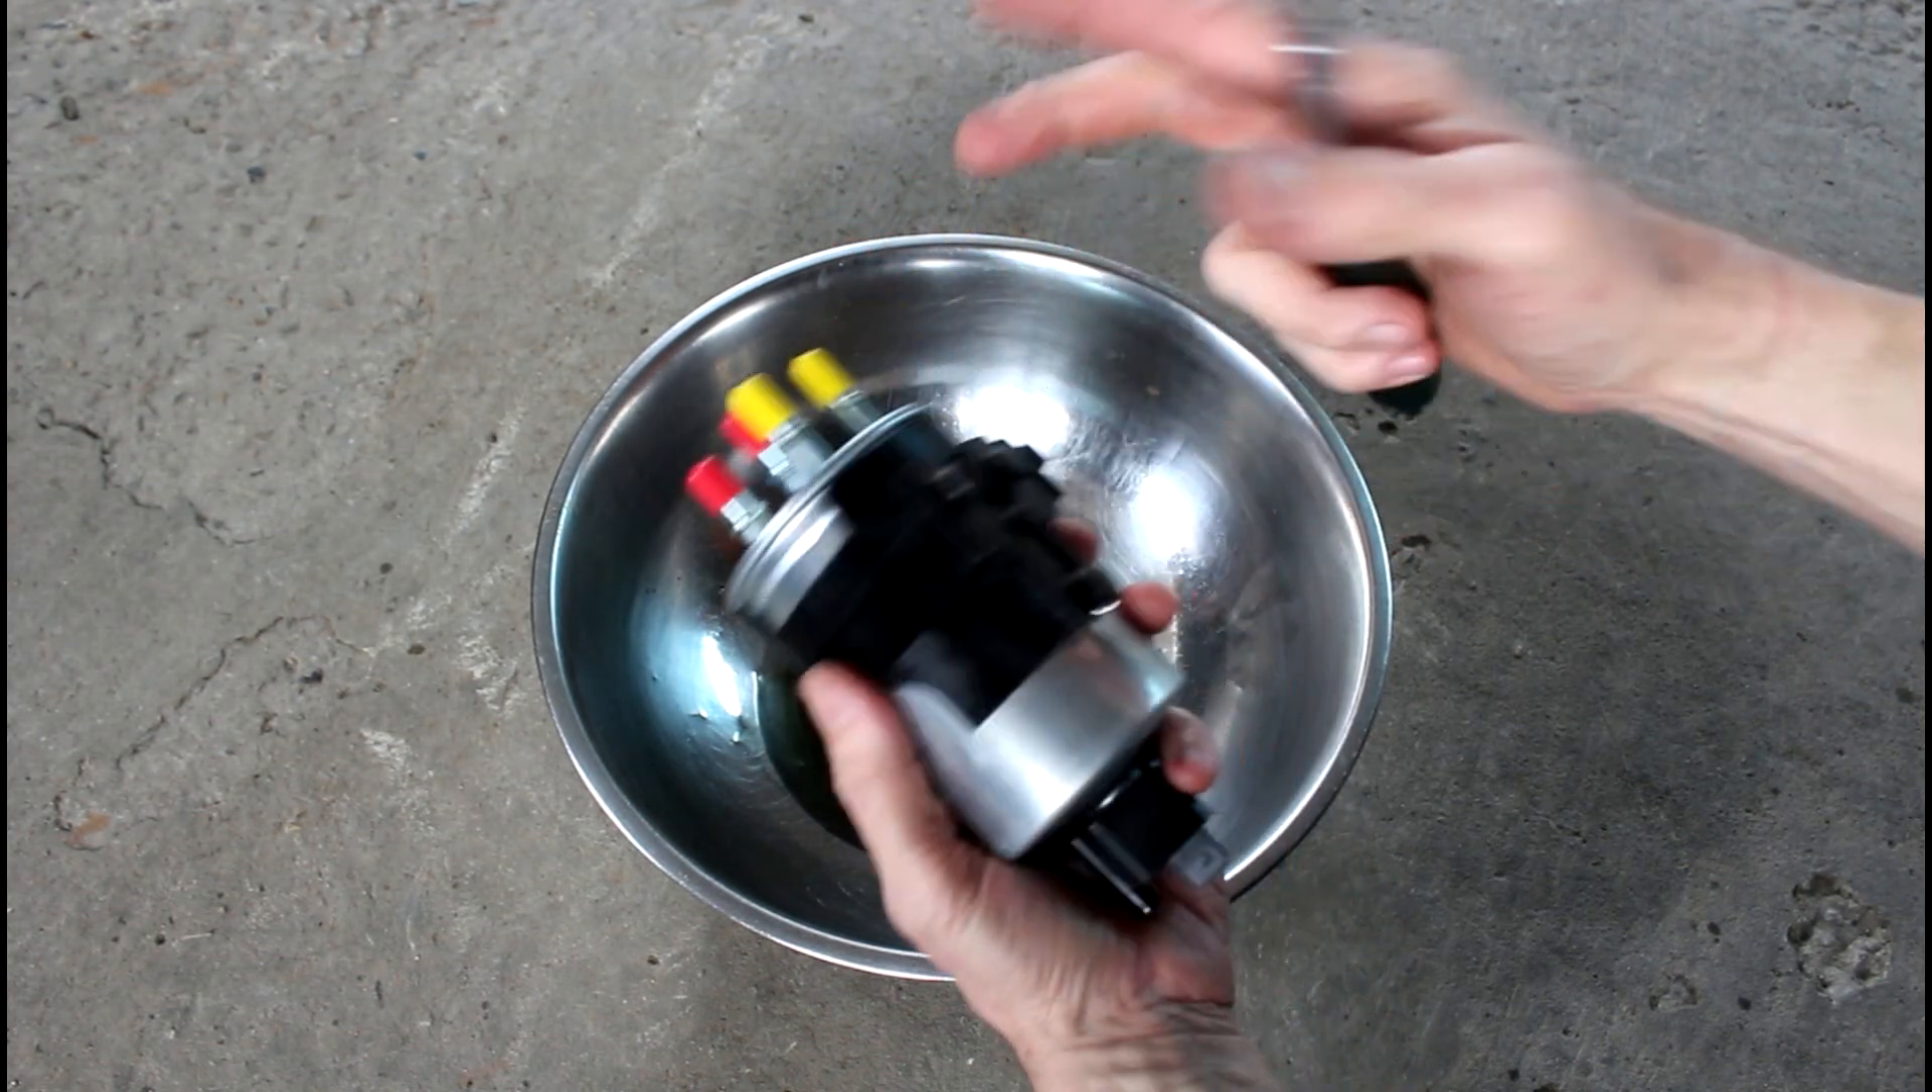Заглушки пока не снимаю. Сниму на автомобиле.